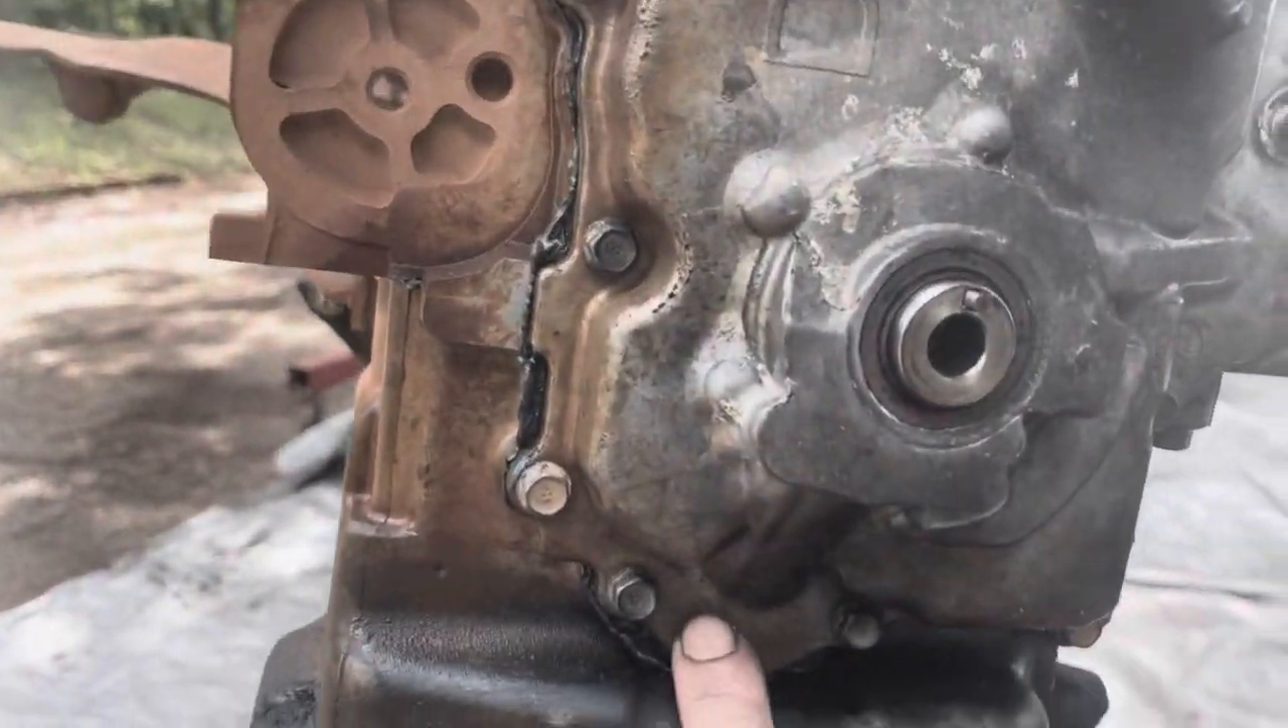I just got done installing the front cover on the engine.